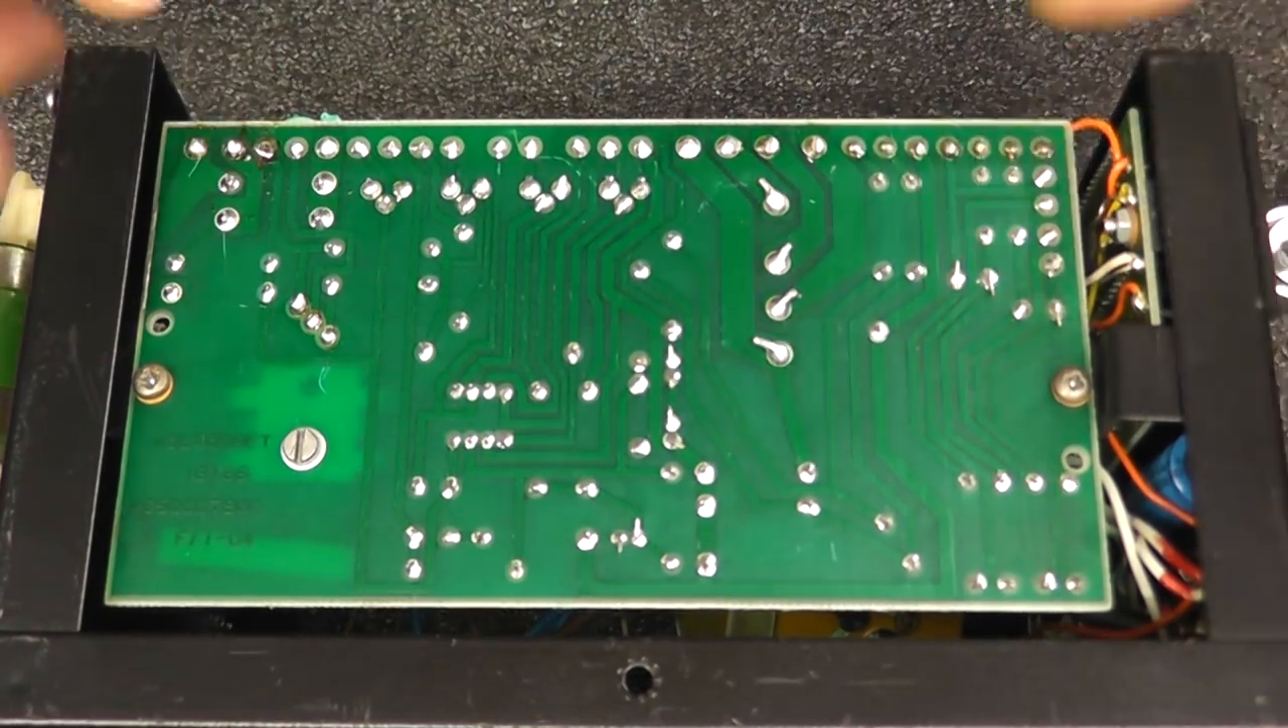So, die Regelungsplatine habe ich hier schon wieder angeschraubt.